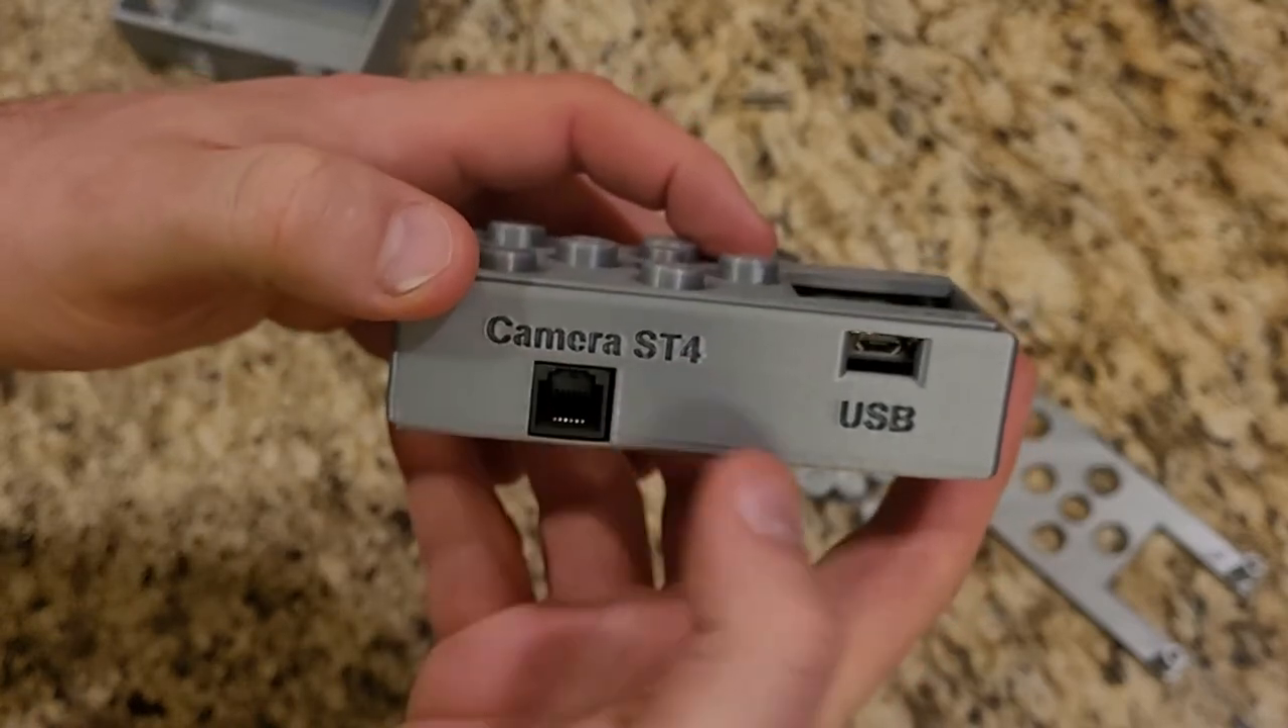So with that we have our ports sticking through the sides everything lines up there.